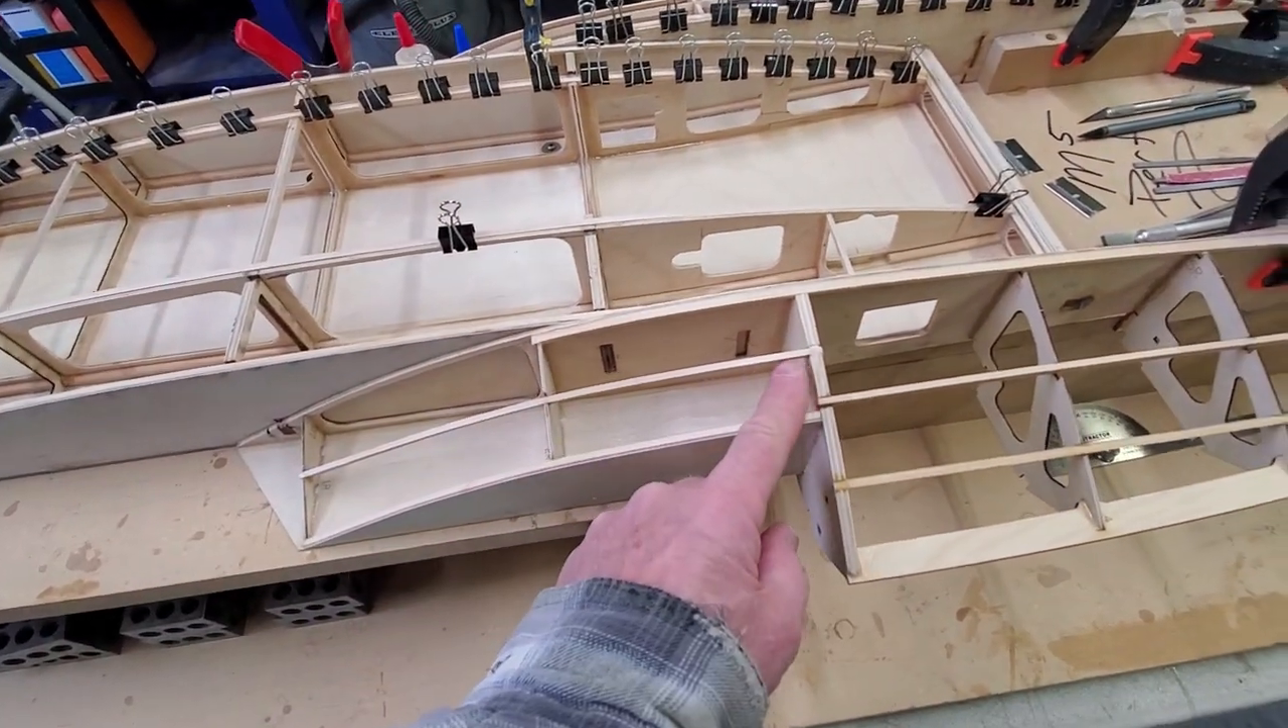This side's already been assembled as you can see as far as the stringers and so on.